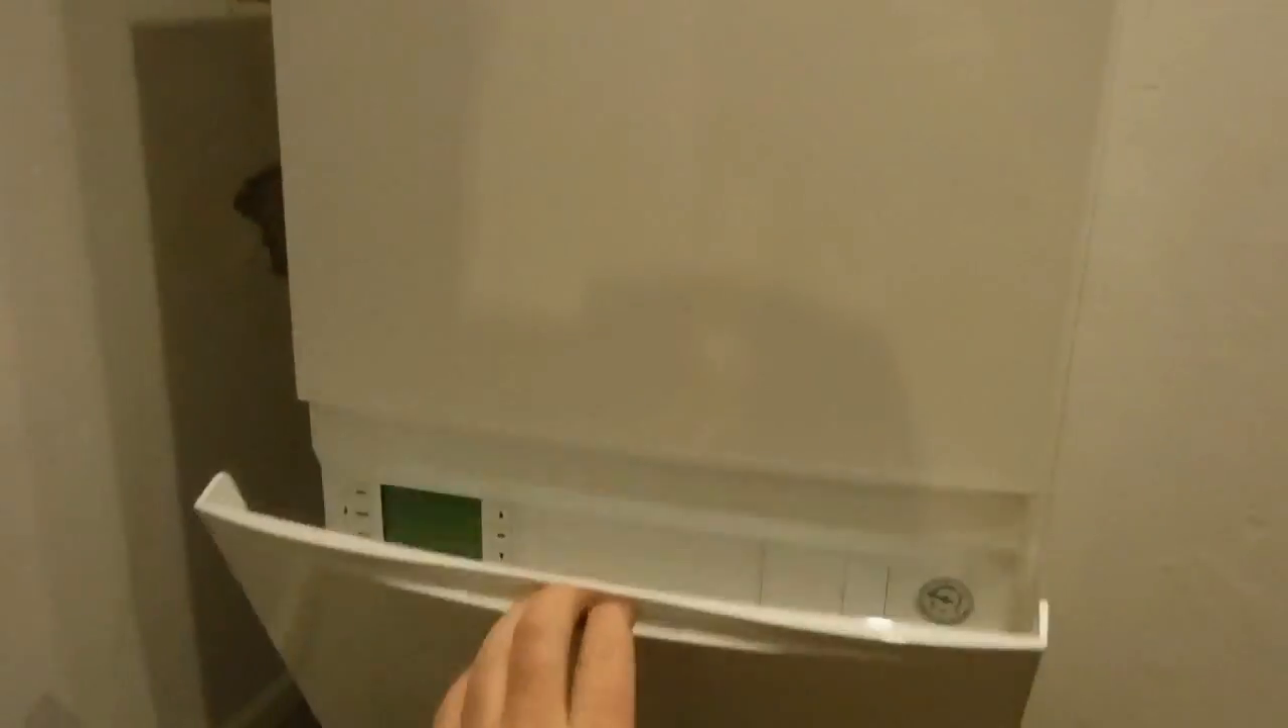As you can see. We've got the boiler all back together. And the cover back on.